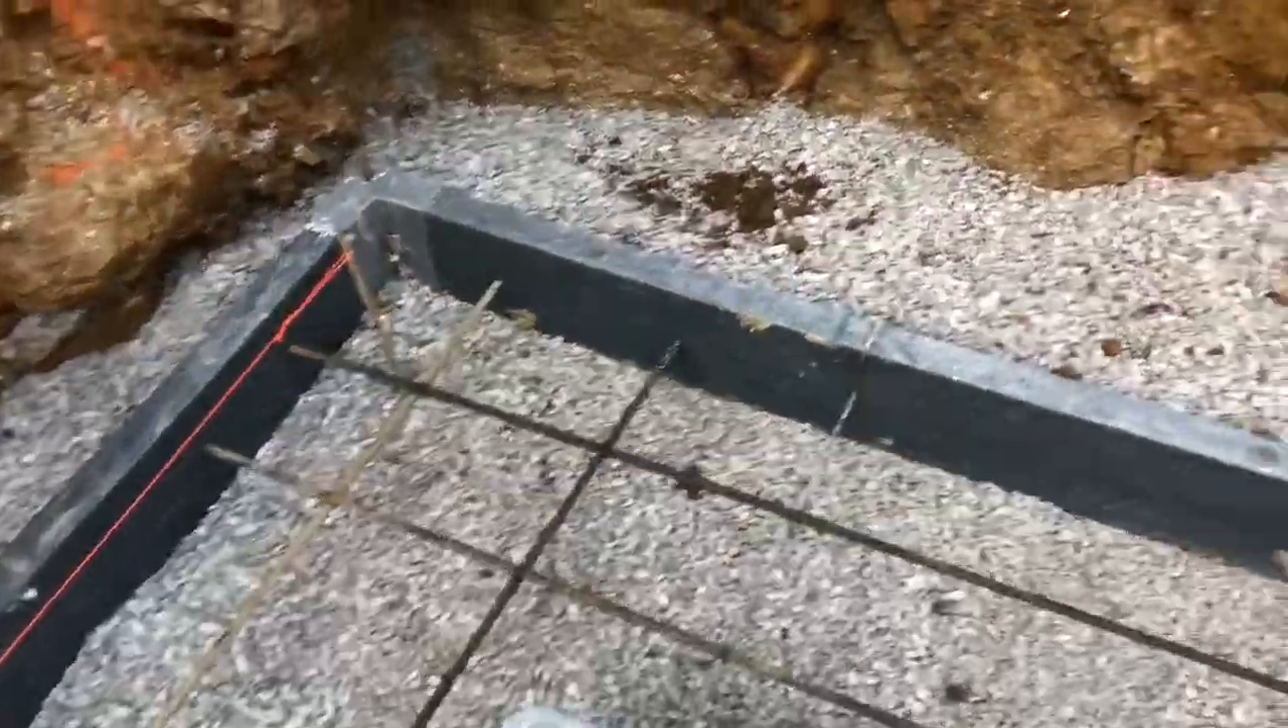We've got all the rebar in, got all the rock in.